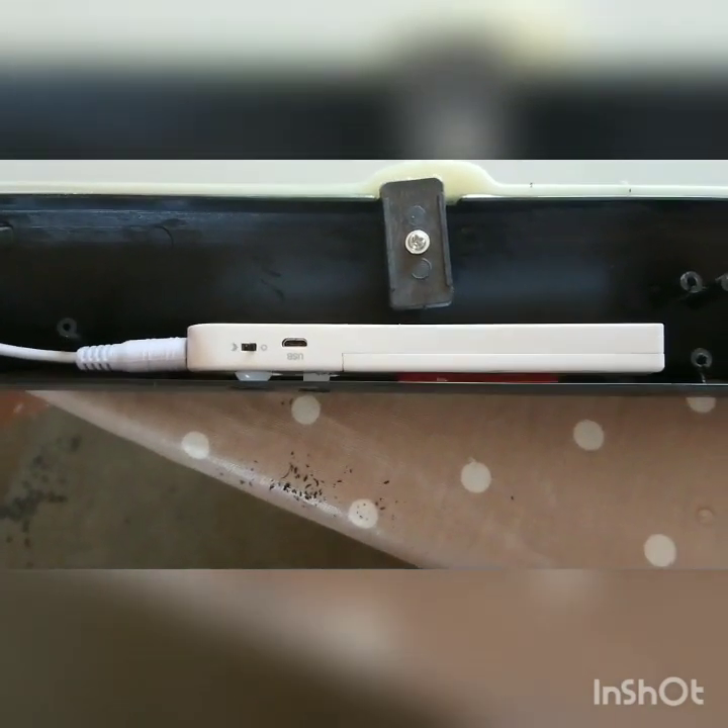The sensor is now in place.